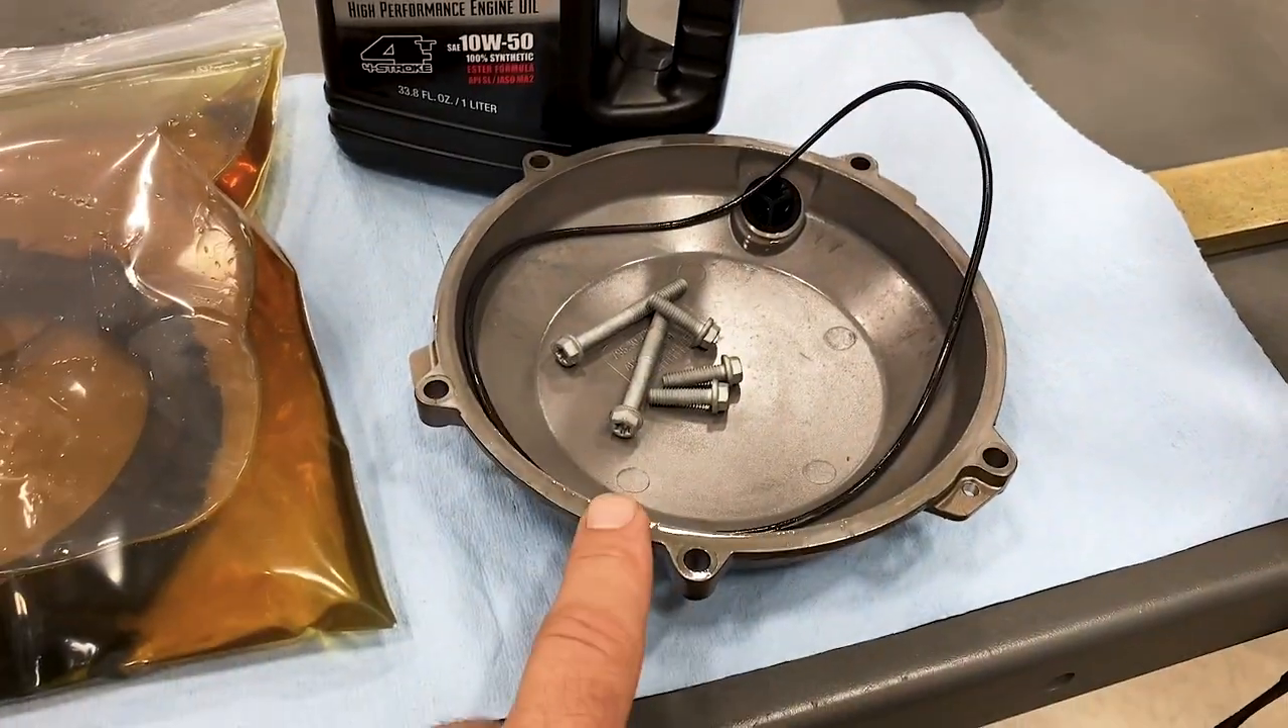So we've already removed the stock cover here.